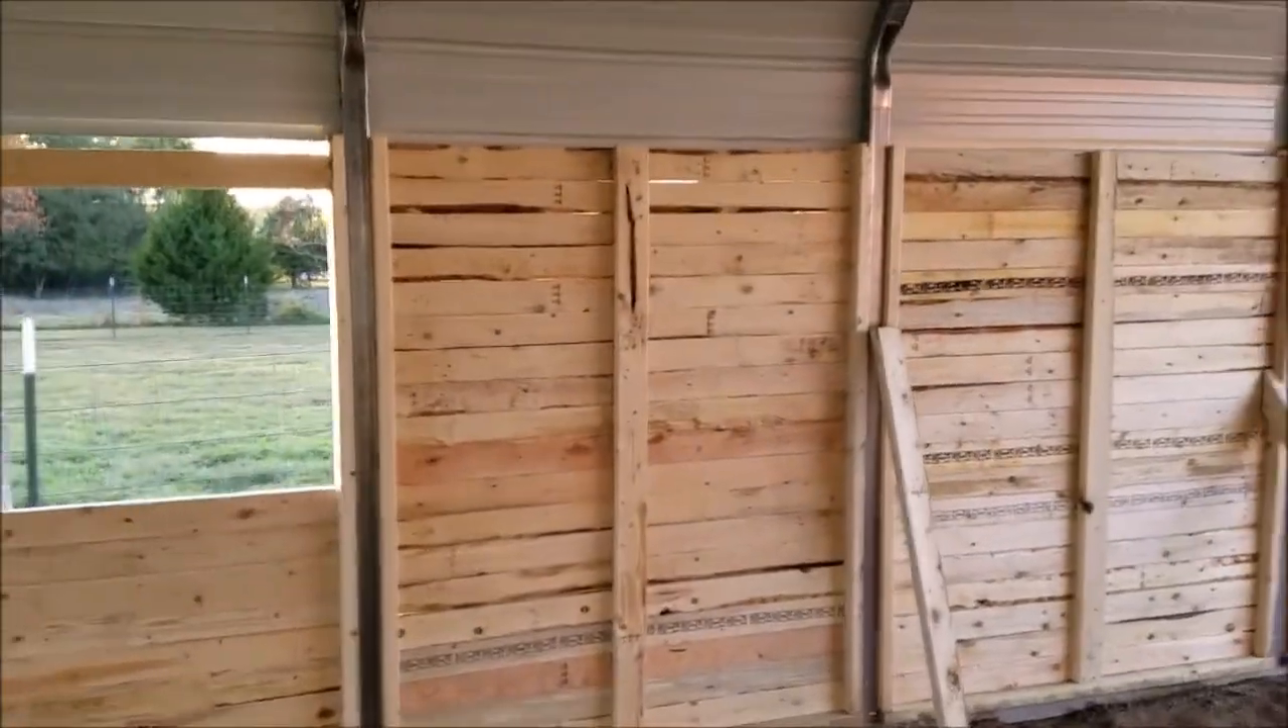You can see gaps in the boards Believe it or not I have no two by fours that are straight anymore.